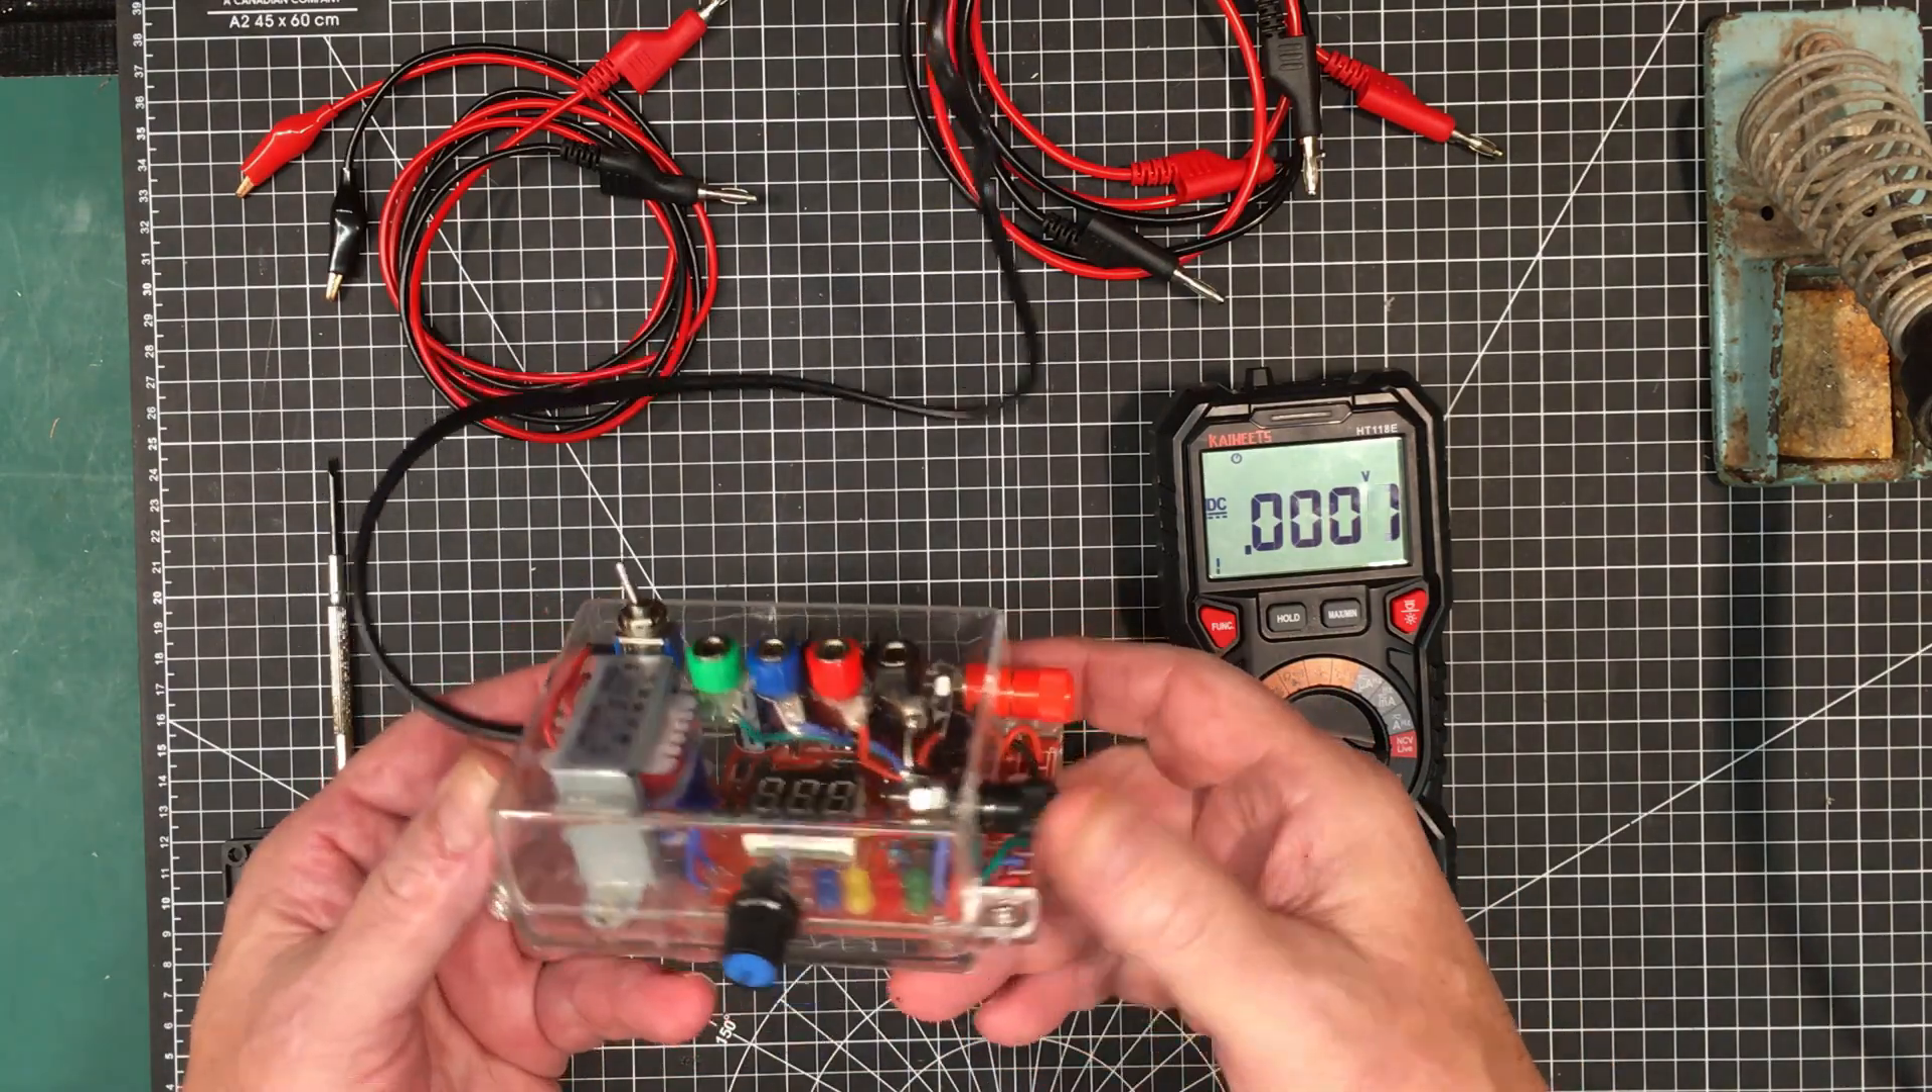We've done the final assembly. It wasn't too bad actually and it looks quite nice.